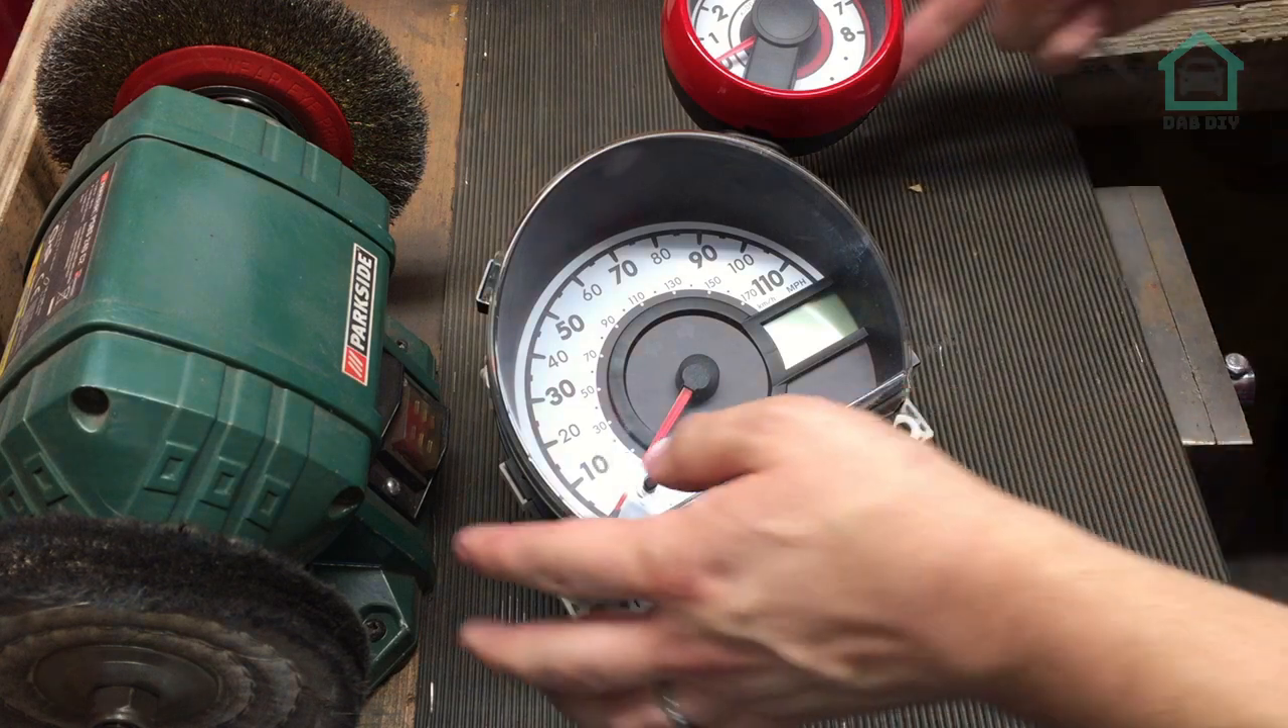Okay so we've got the clocks off.